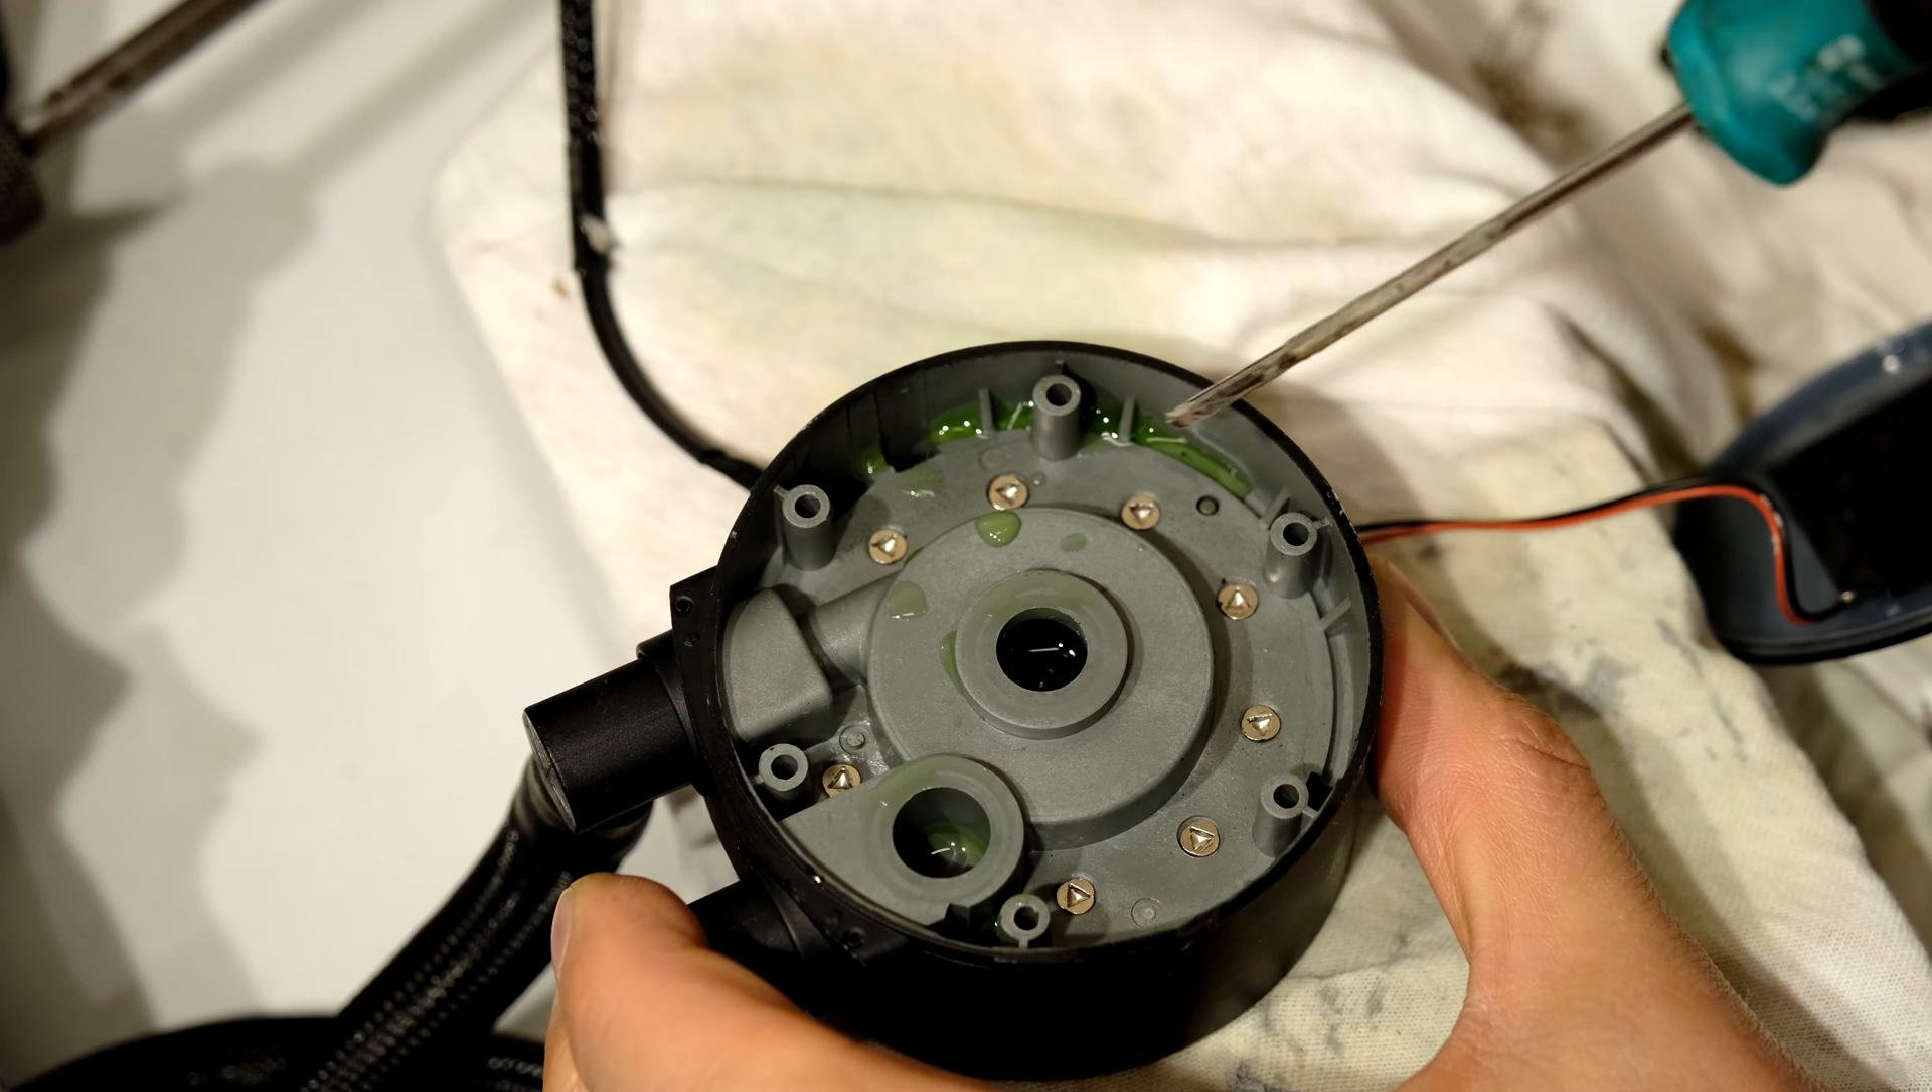Right, now there are eight screws at the bottom here which need to be taken out.